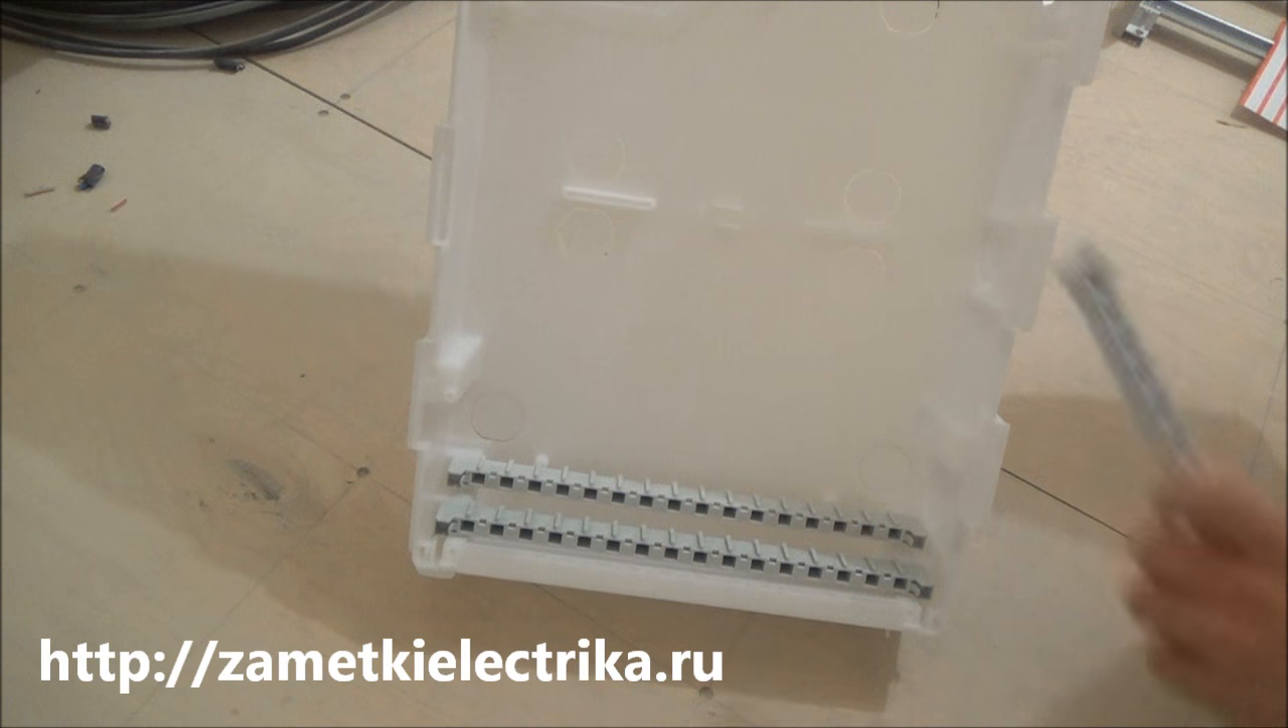Раз держатель установлен. Второй держатель установлен.